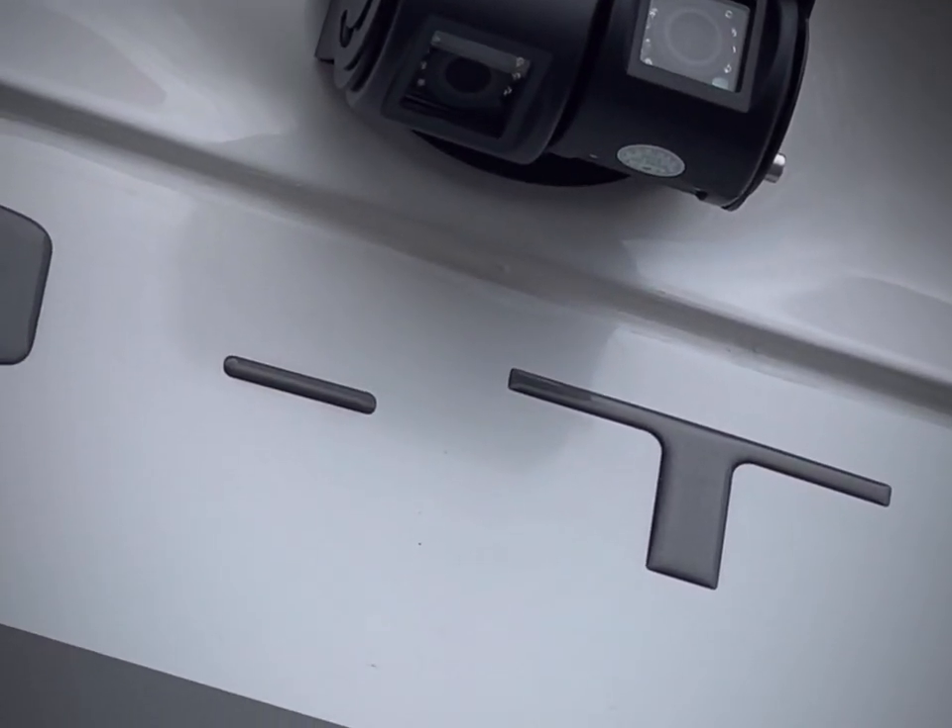At the end of the job you can now see we have the twin reversing camera all installed good to go and i will show you what that looks like.